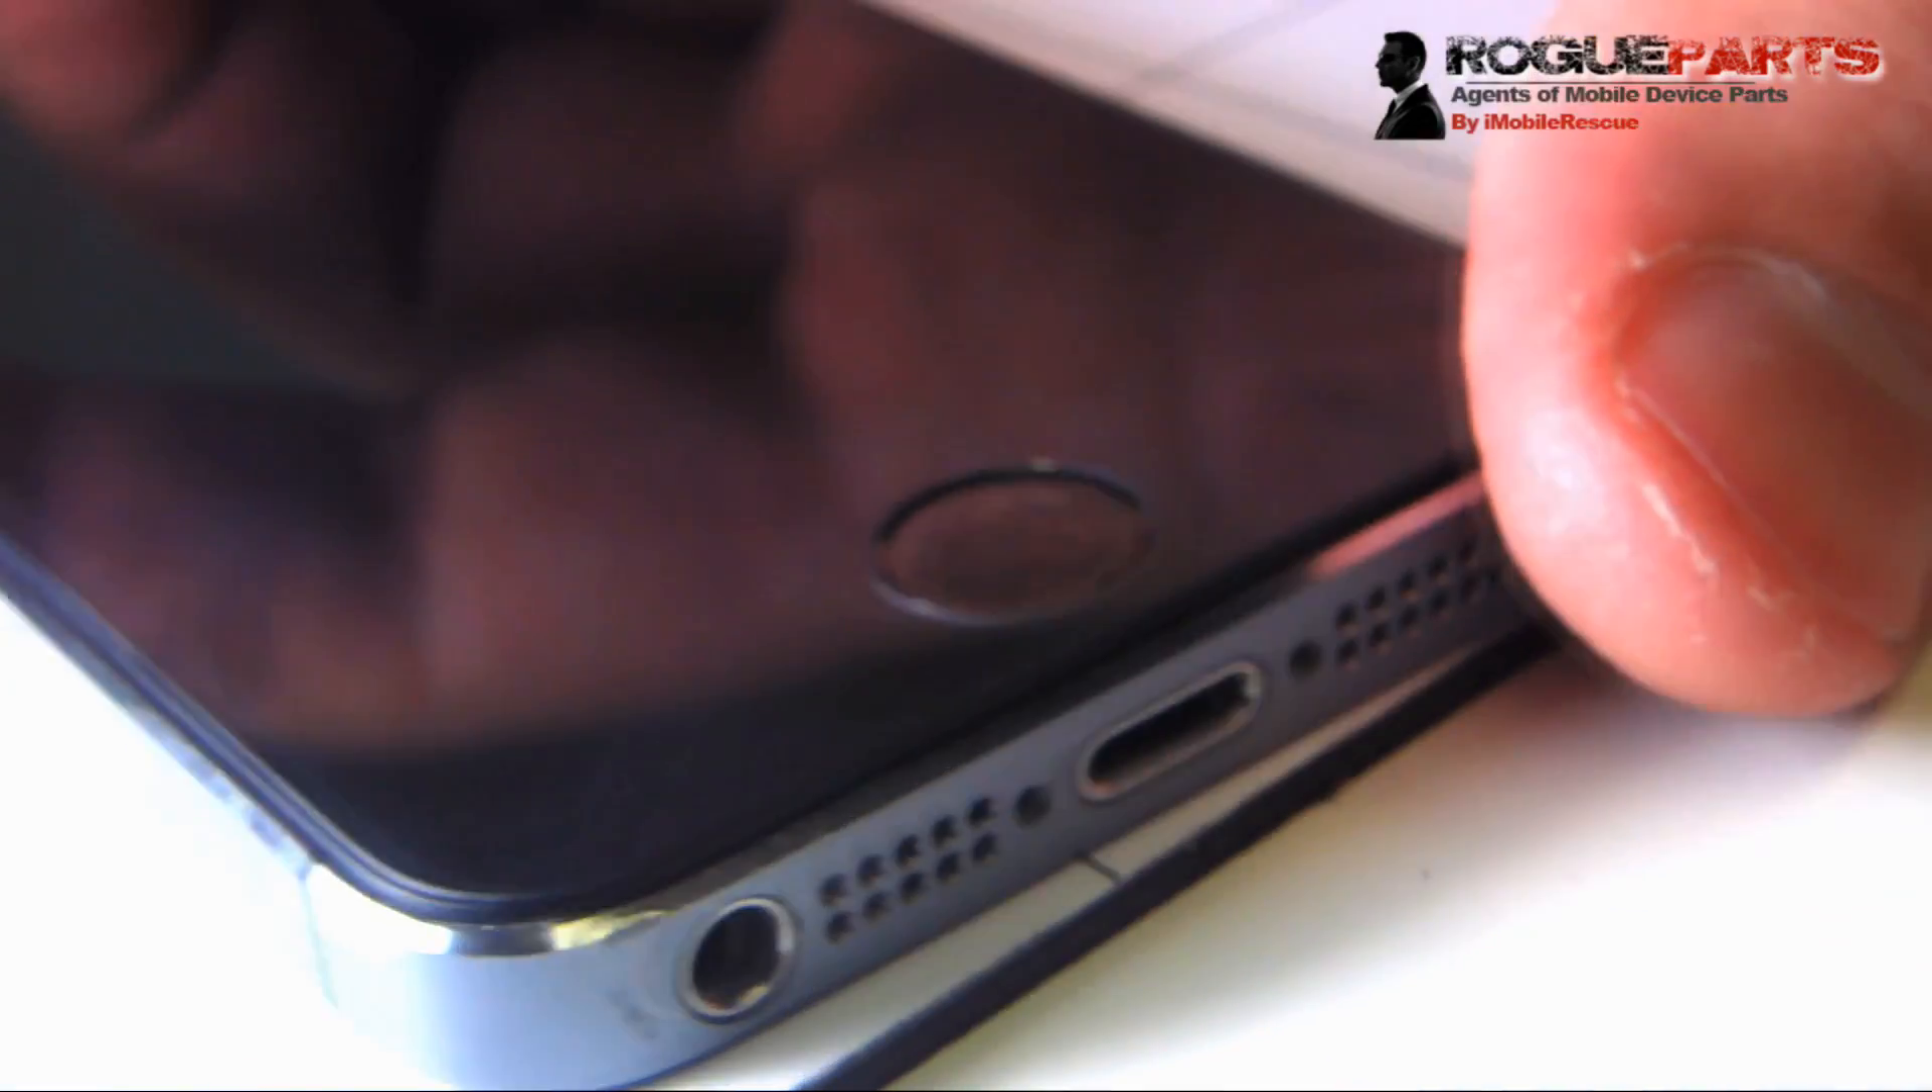Now we've got the device closed and, uh, we're all good to go folks.